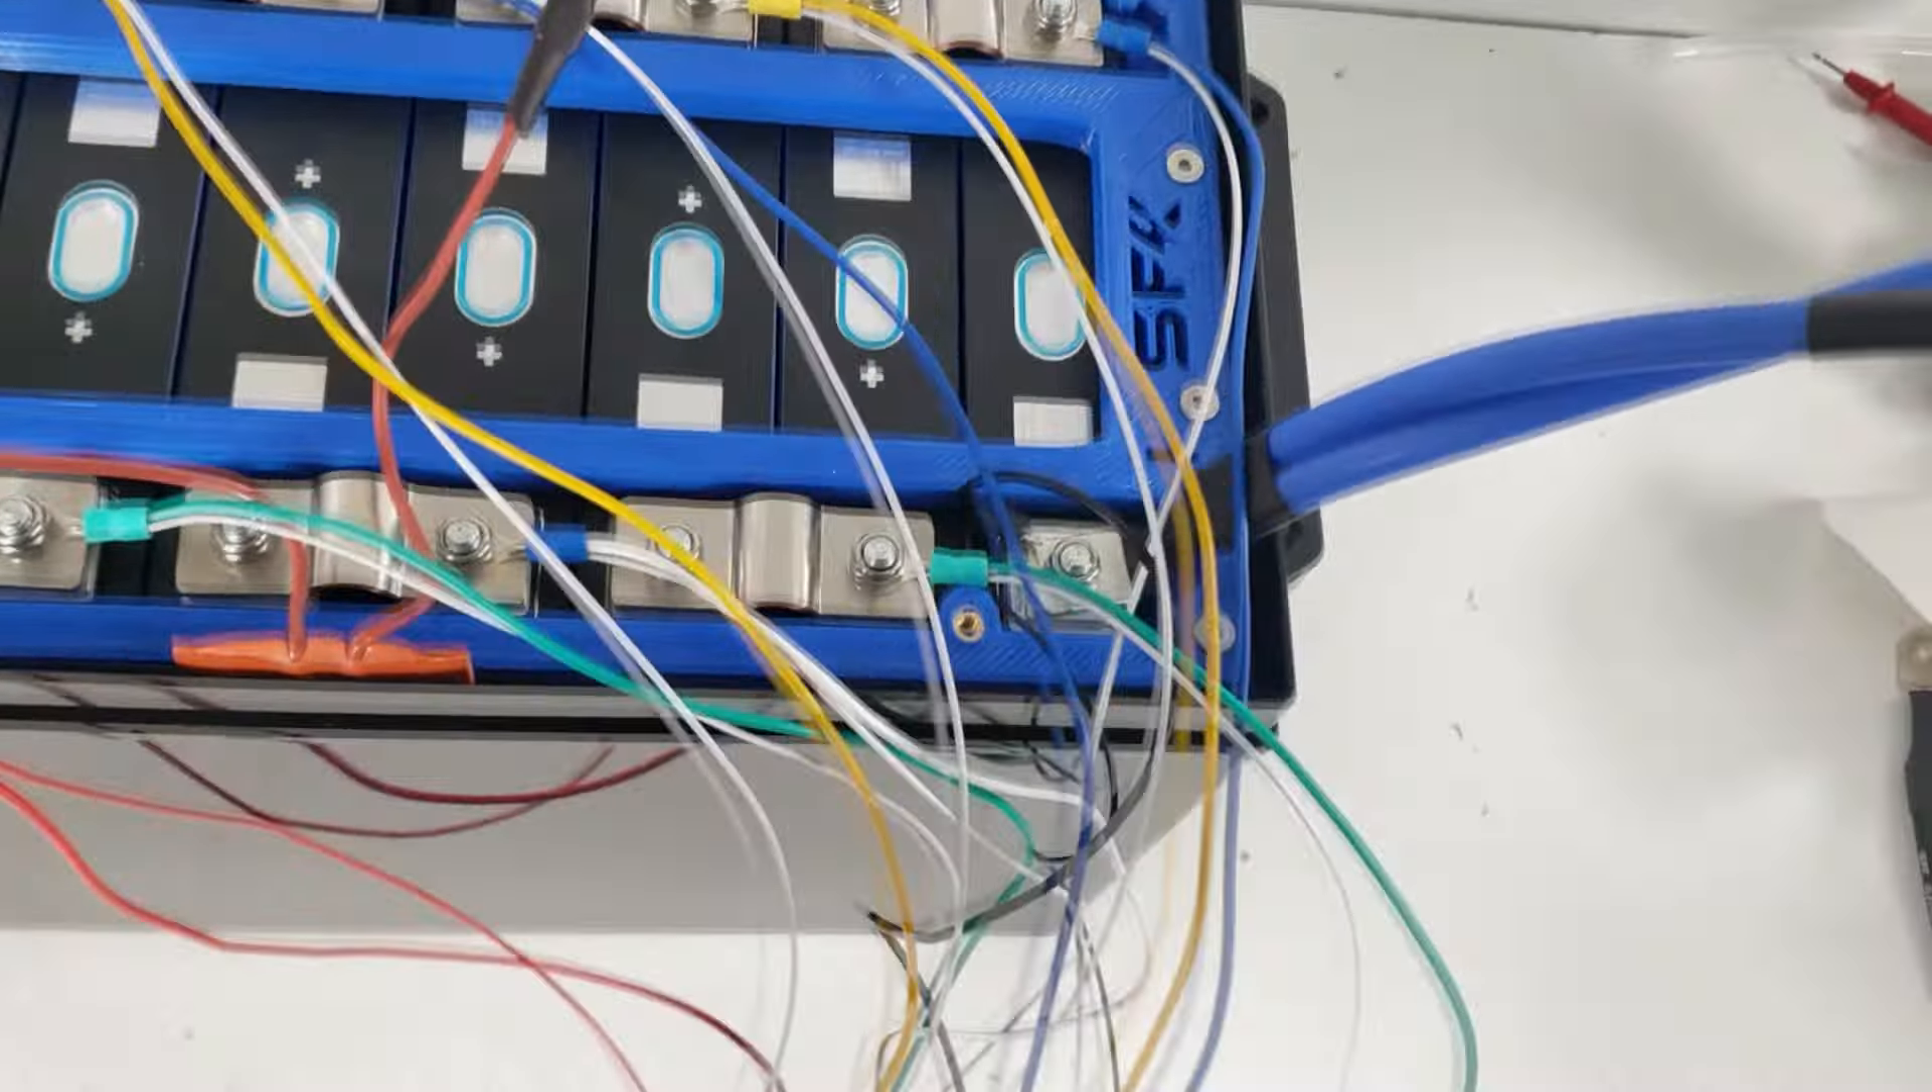So, we went ahead and wired up all of our BMS and active balancer wires.